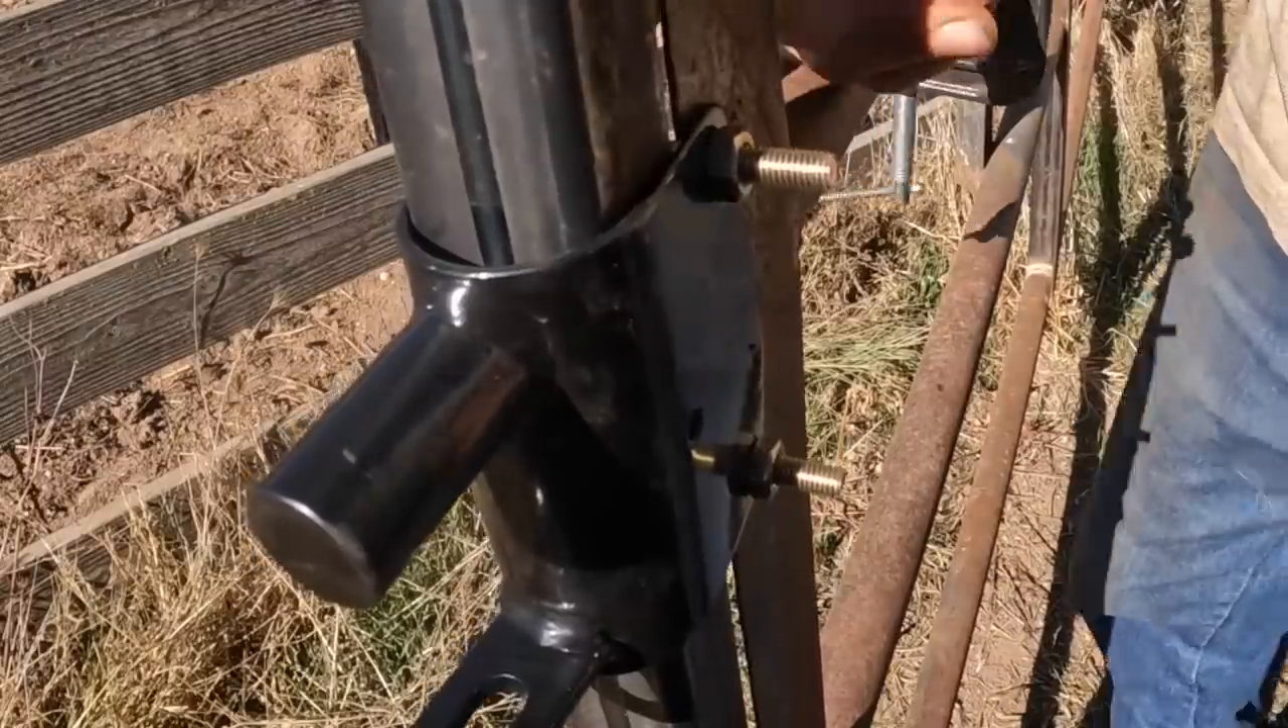You notice that the bolts here are sticking out, and you've got to remember we're dealing with a narrow alleyway here.